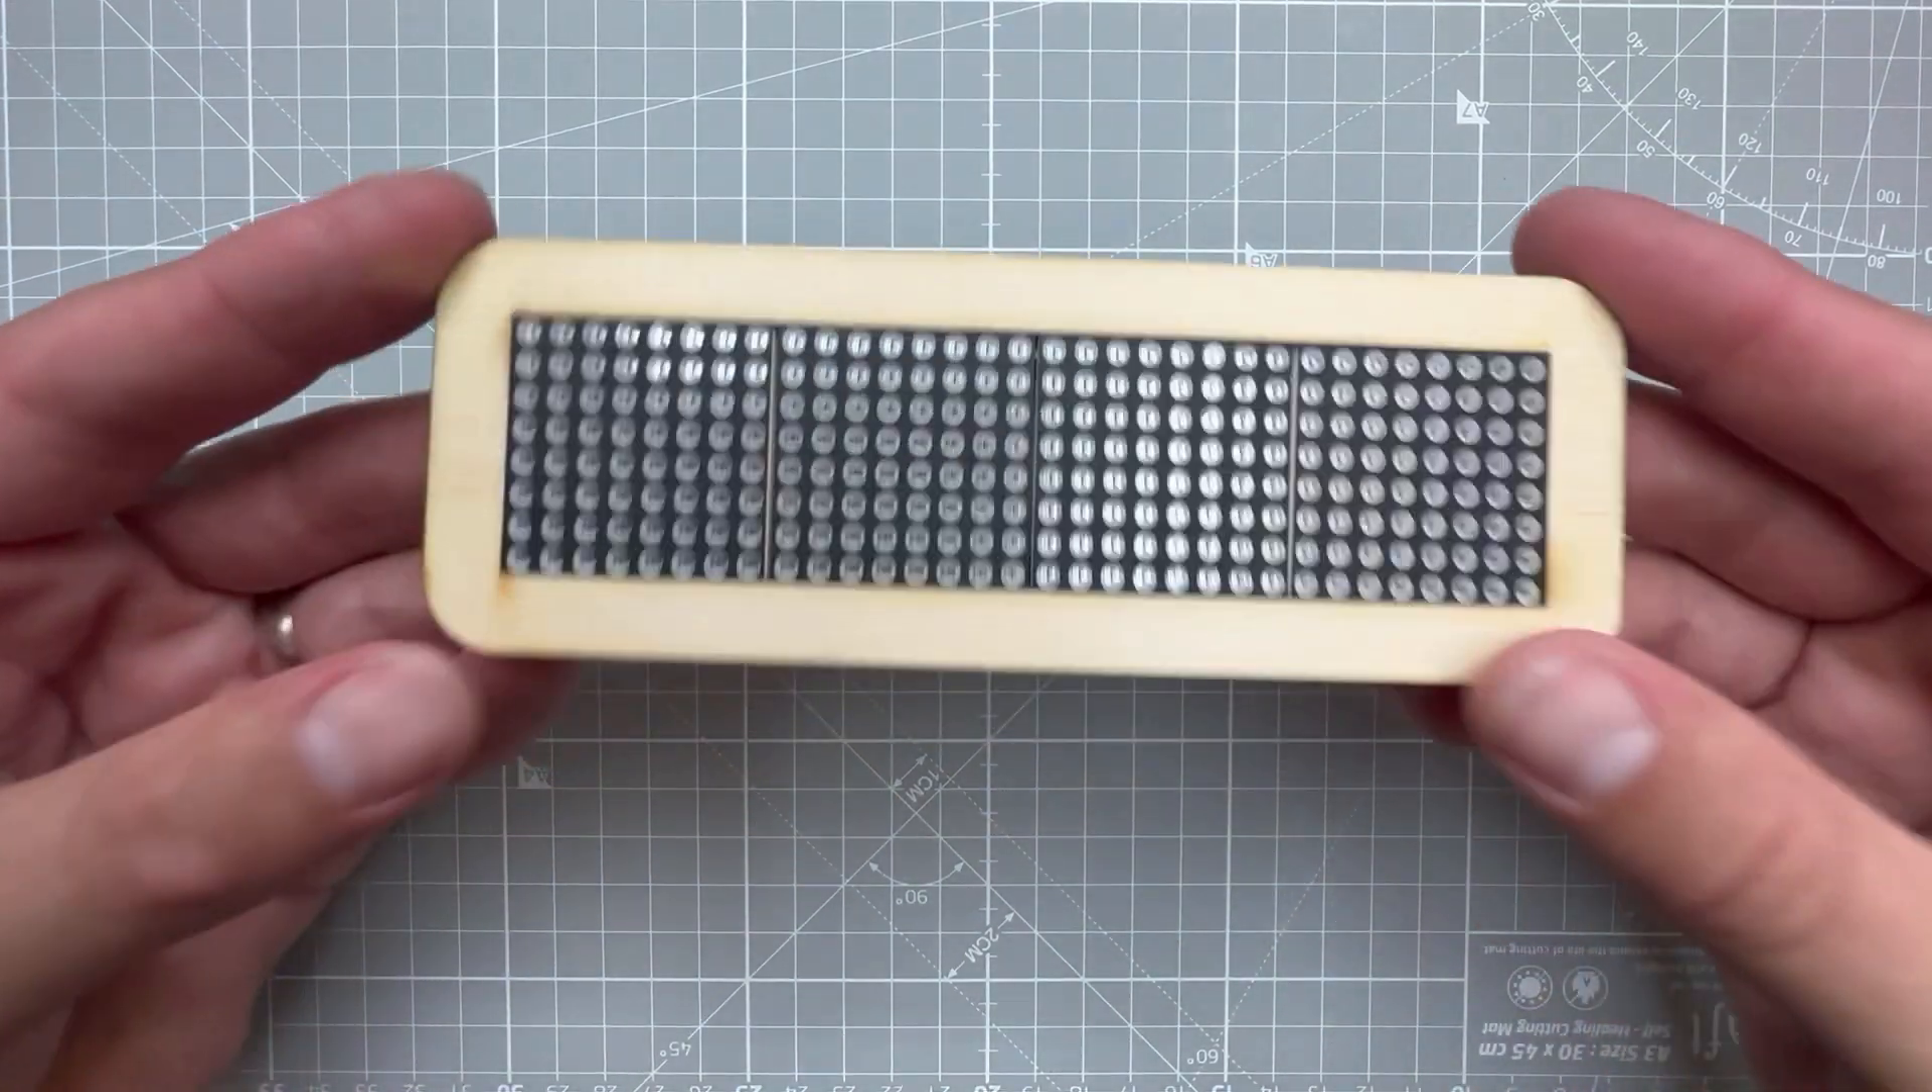So here is the display placed inside this enclosure and it fits very nicely.